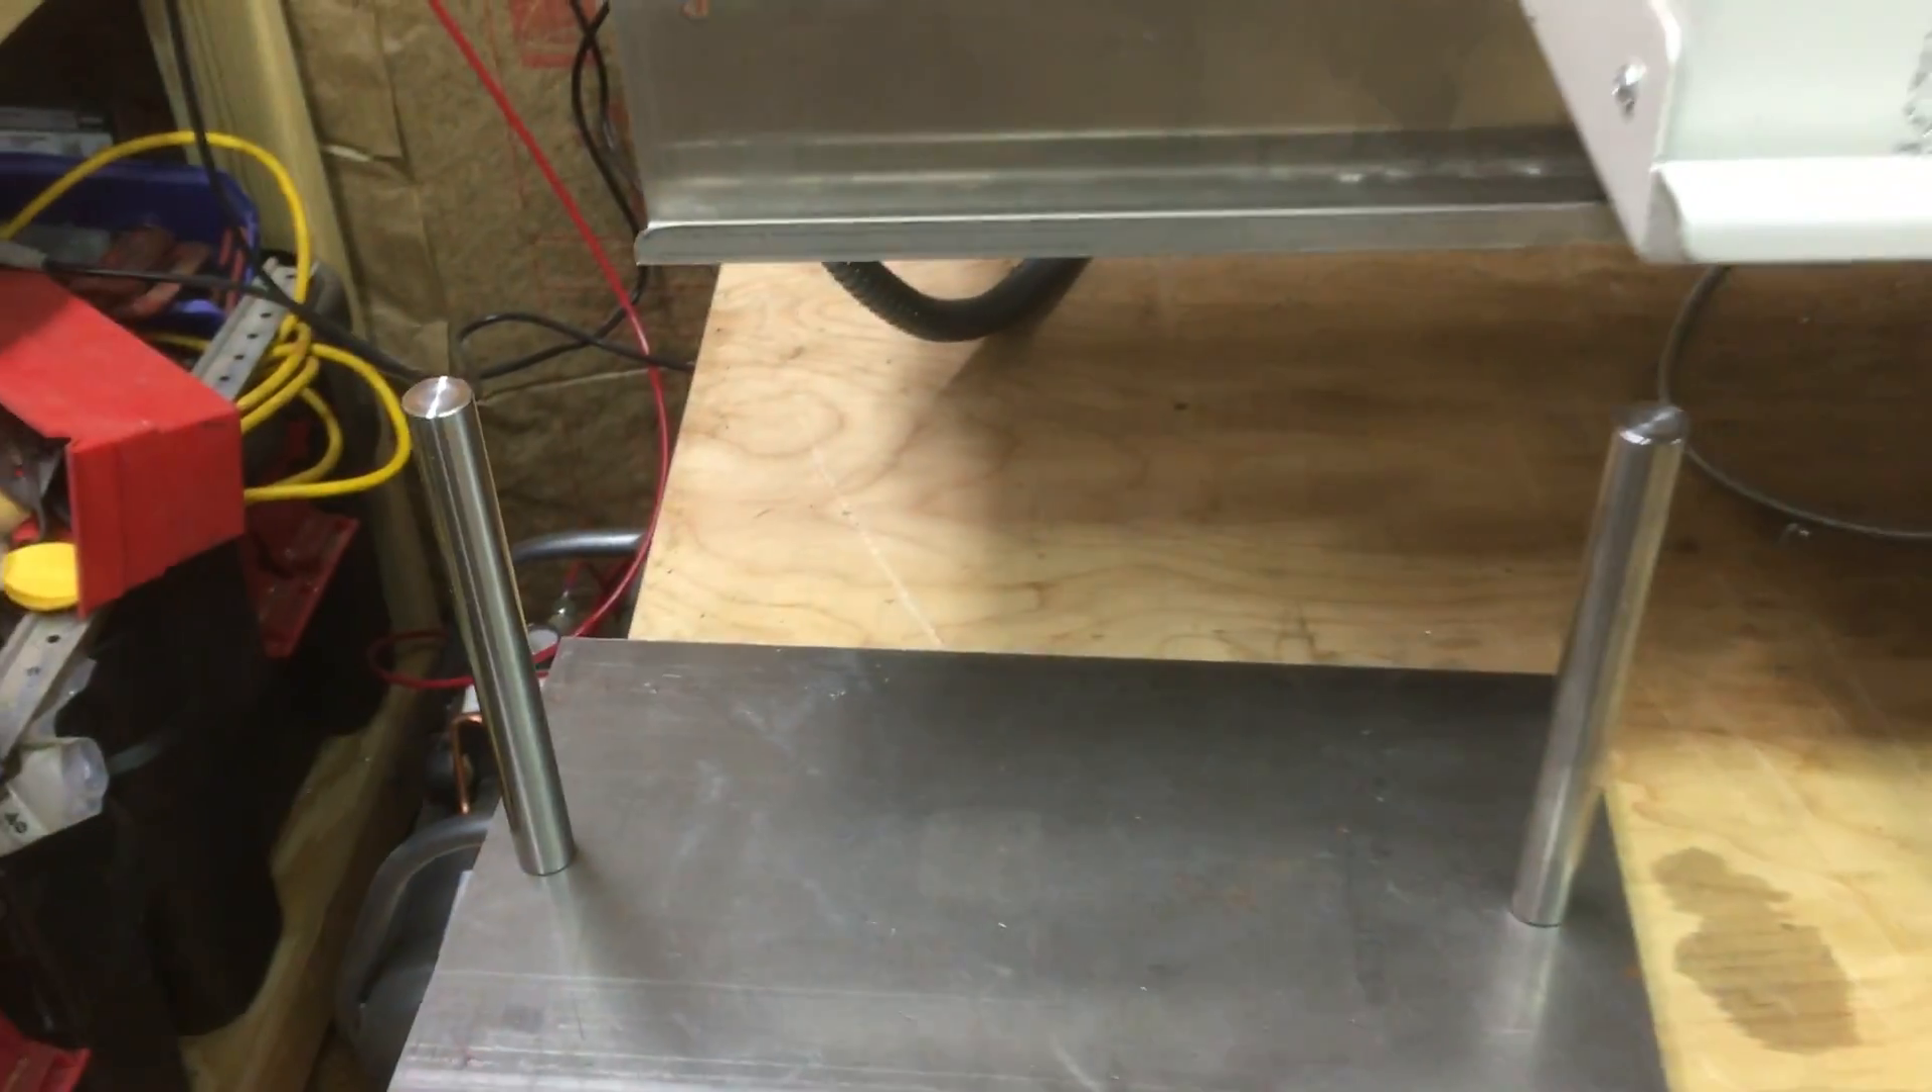Okay, as you can see the rods just get inserted like that. I just have to put some nuts on the bottom side there.